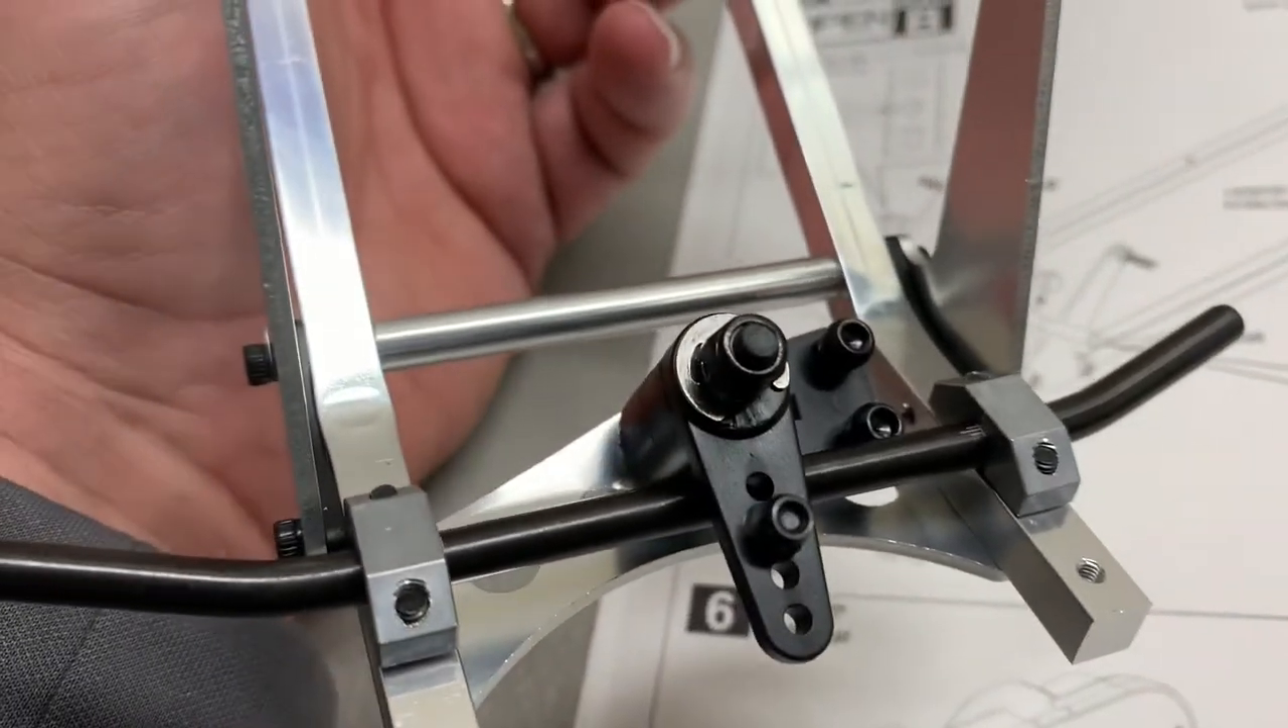And we'll move on to bag B. Here's the first part of bag B. The main chassis steering assembly attached.